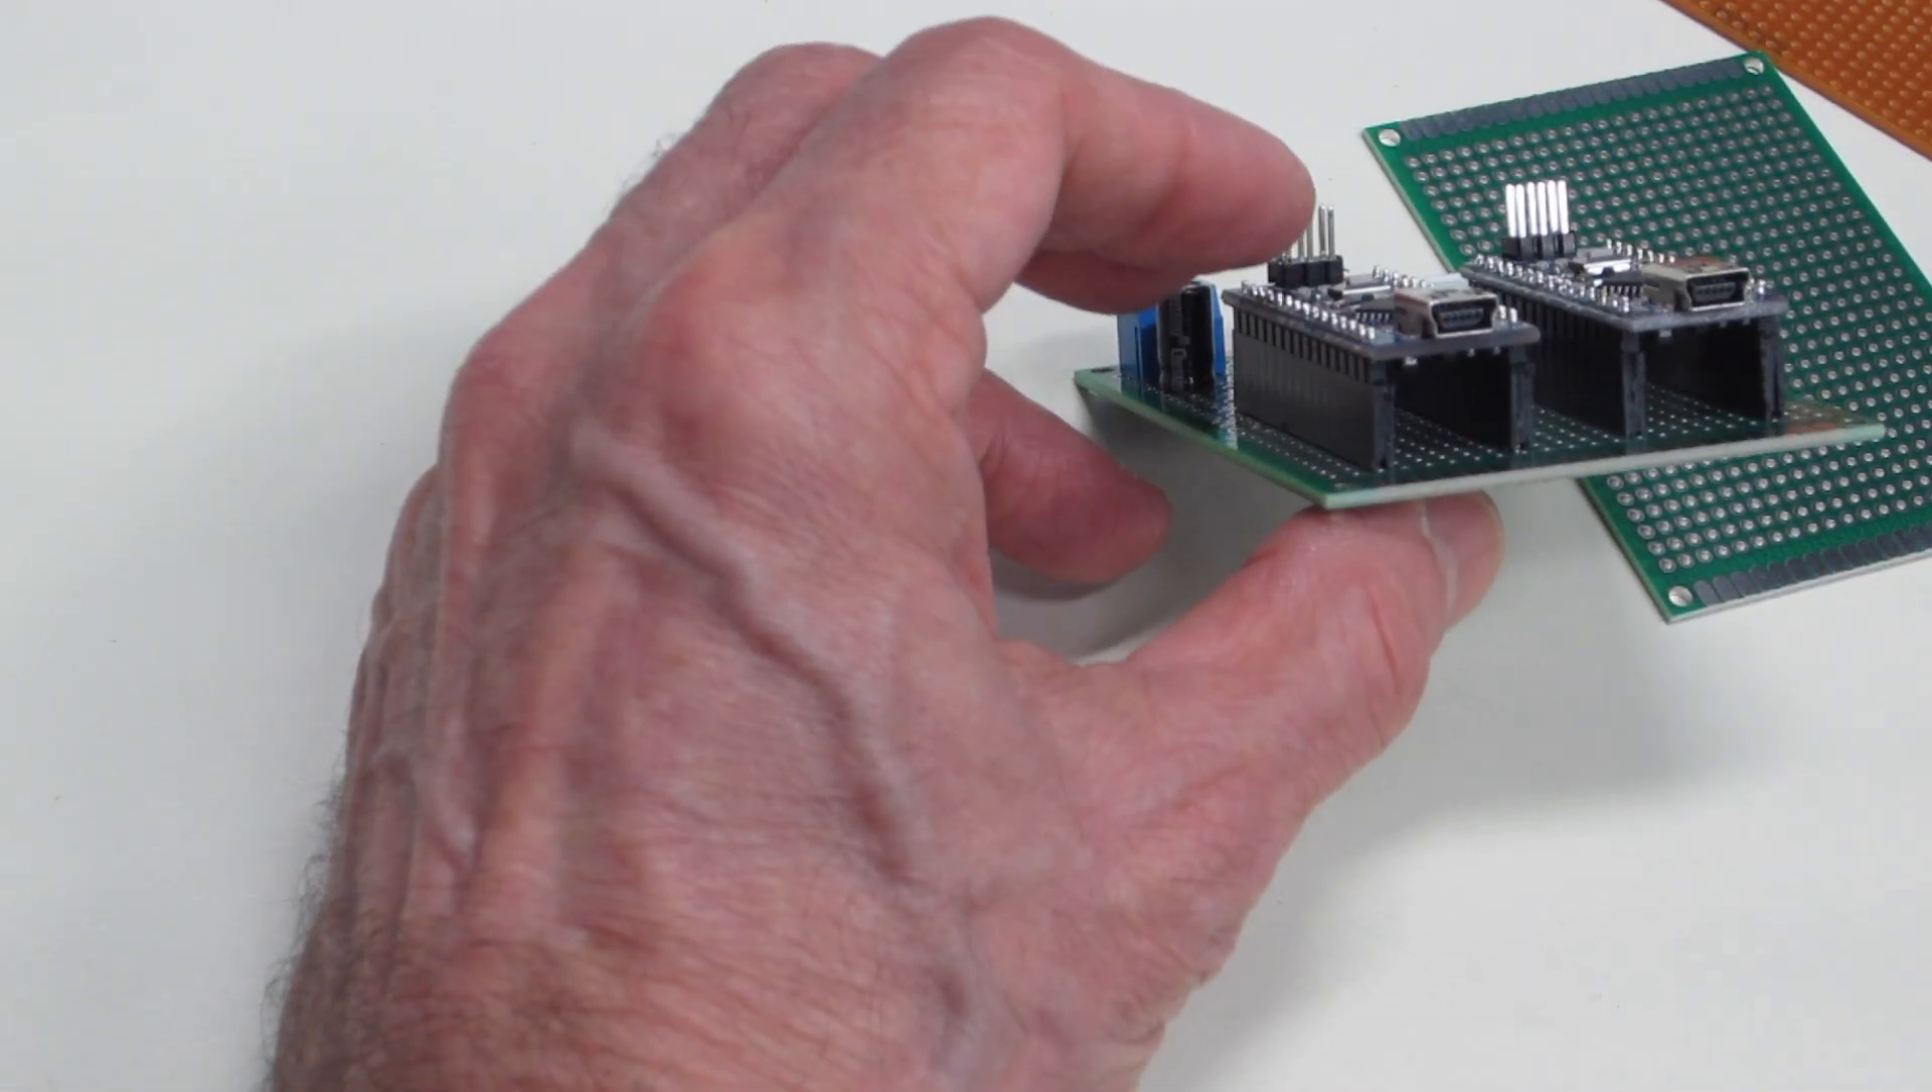Also you'll notice I've put the nanos onto sockets onto female headers over here.